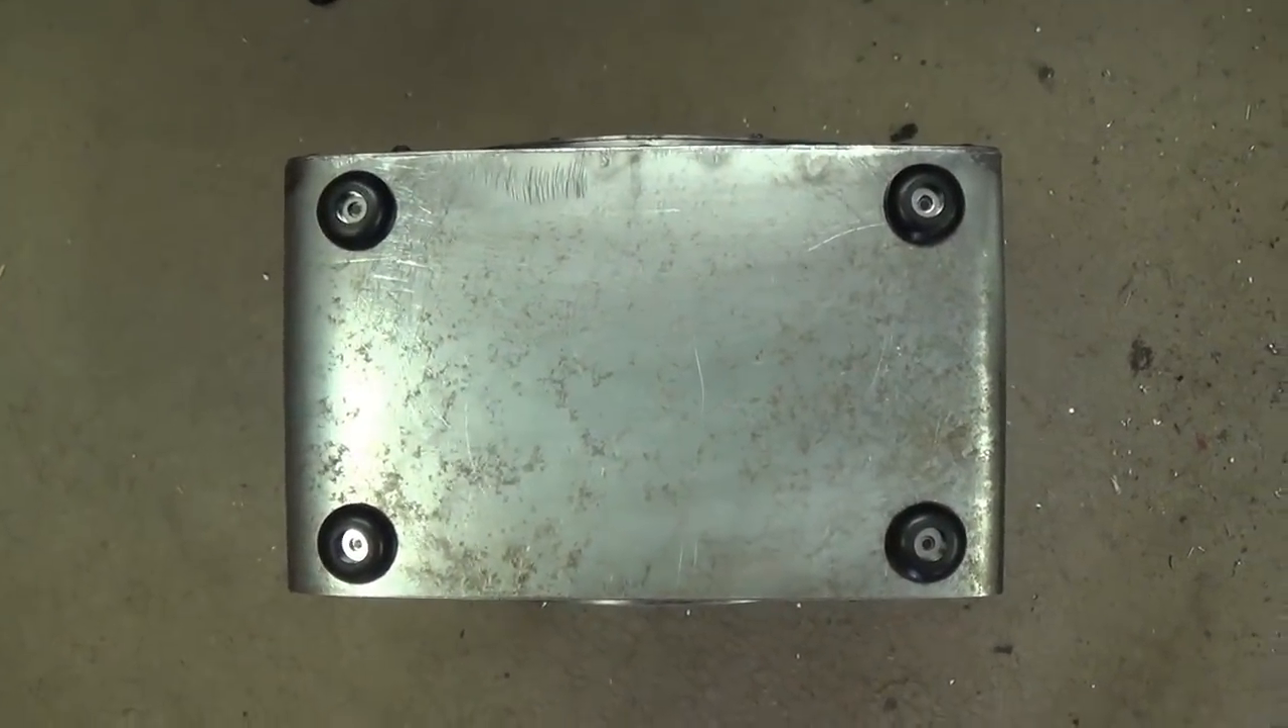Here we have the rubber feet screwed in place.